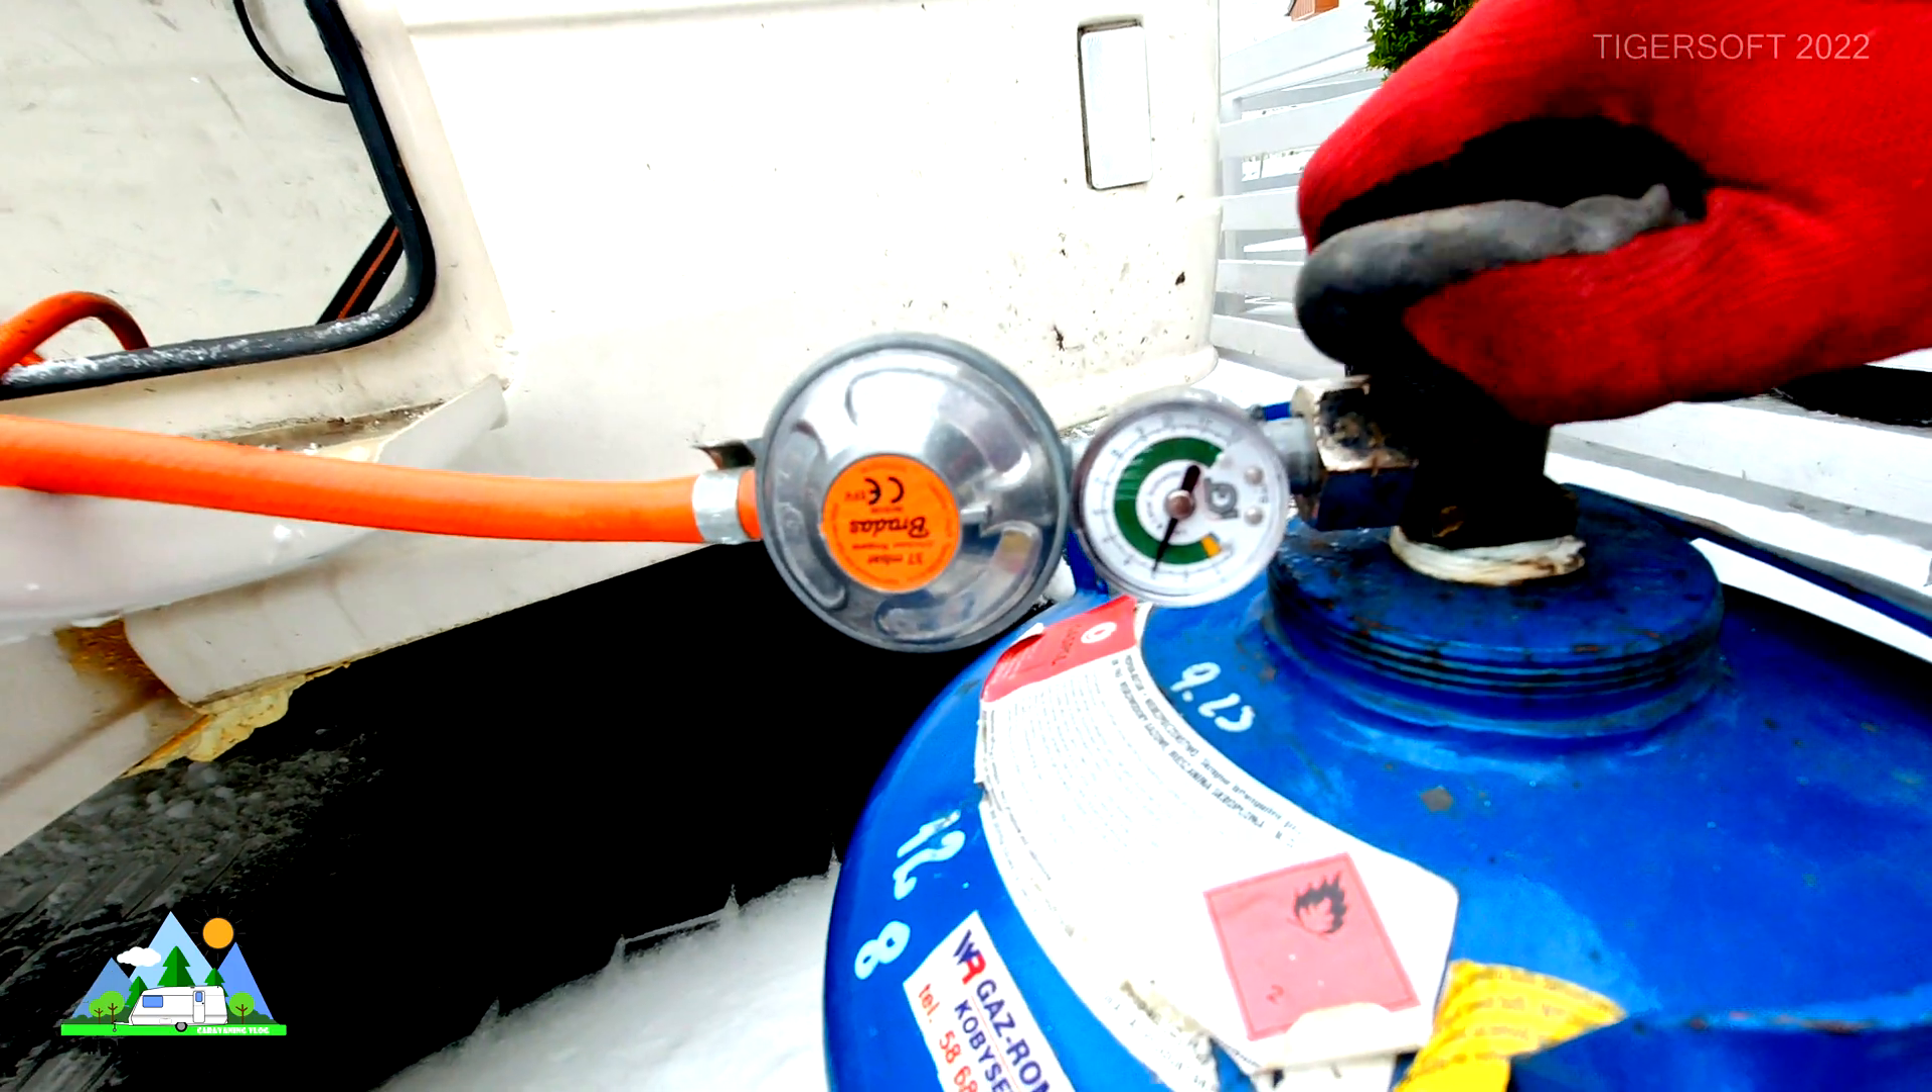Reduktor już mam przykręcony do butli.